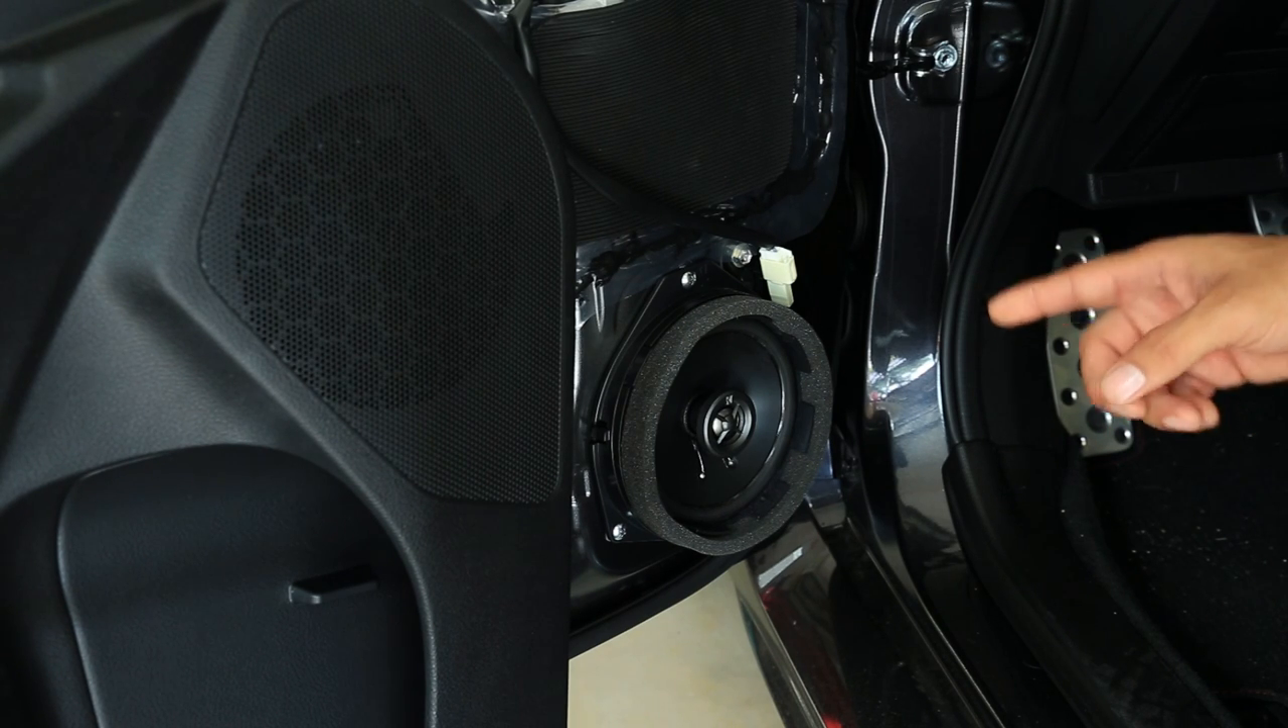So that's that. So as you can see, I've already installed the kicker speaker on this door.